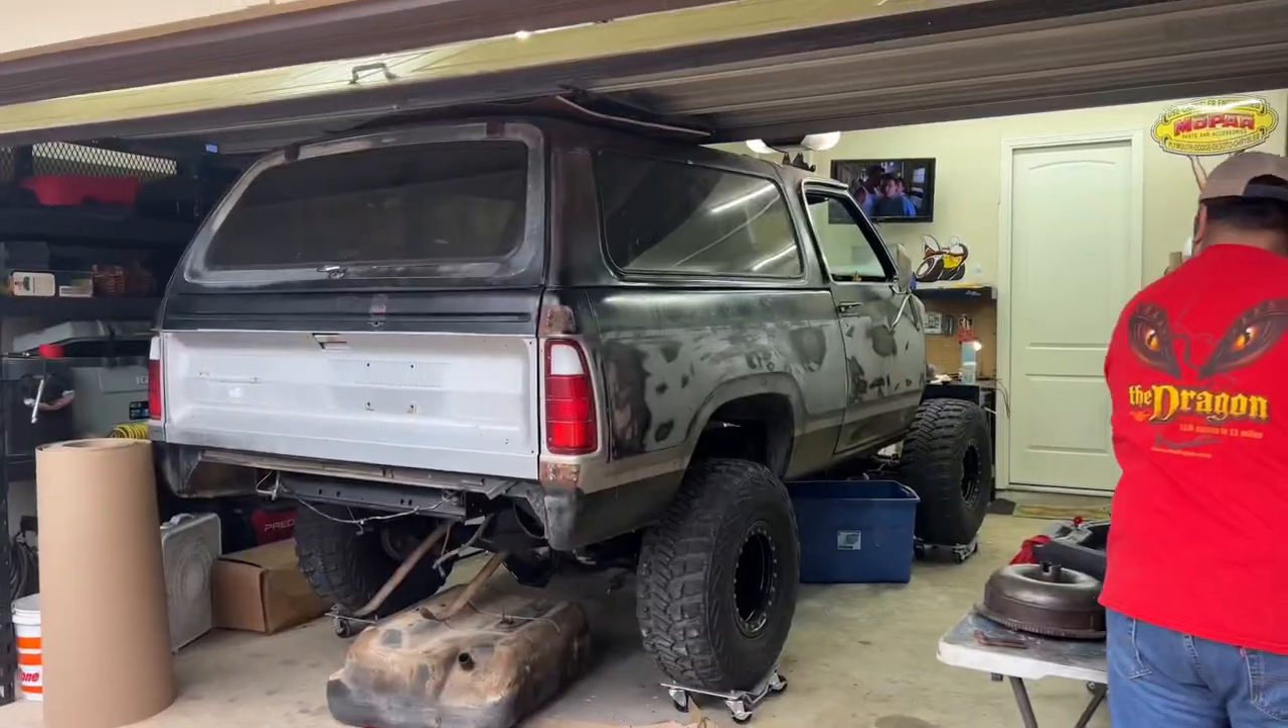As you can see it looks like it's touching the top of the garage door there.